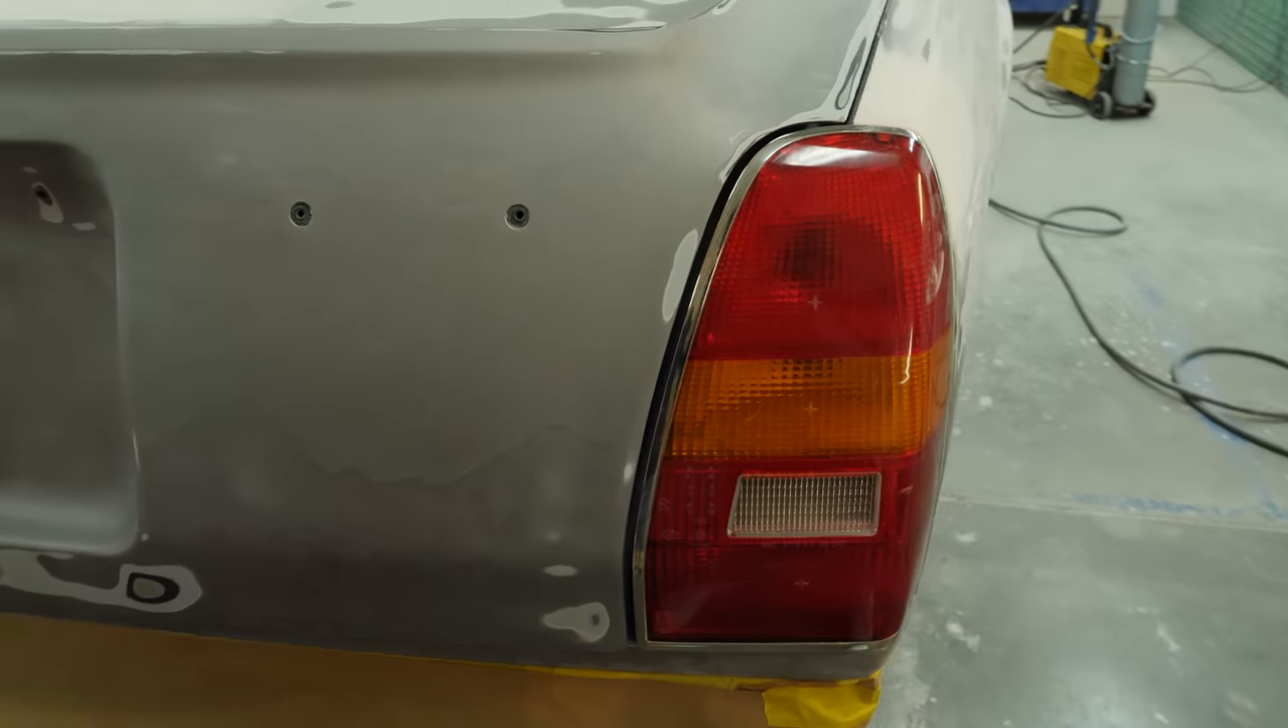Wreszcie te lampy odnalazły swoje miejsce w tym aucie.